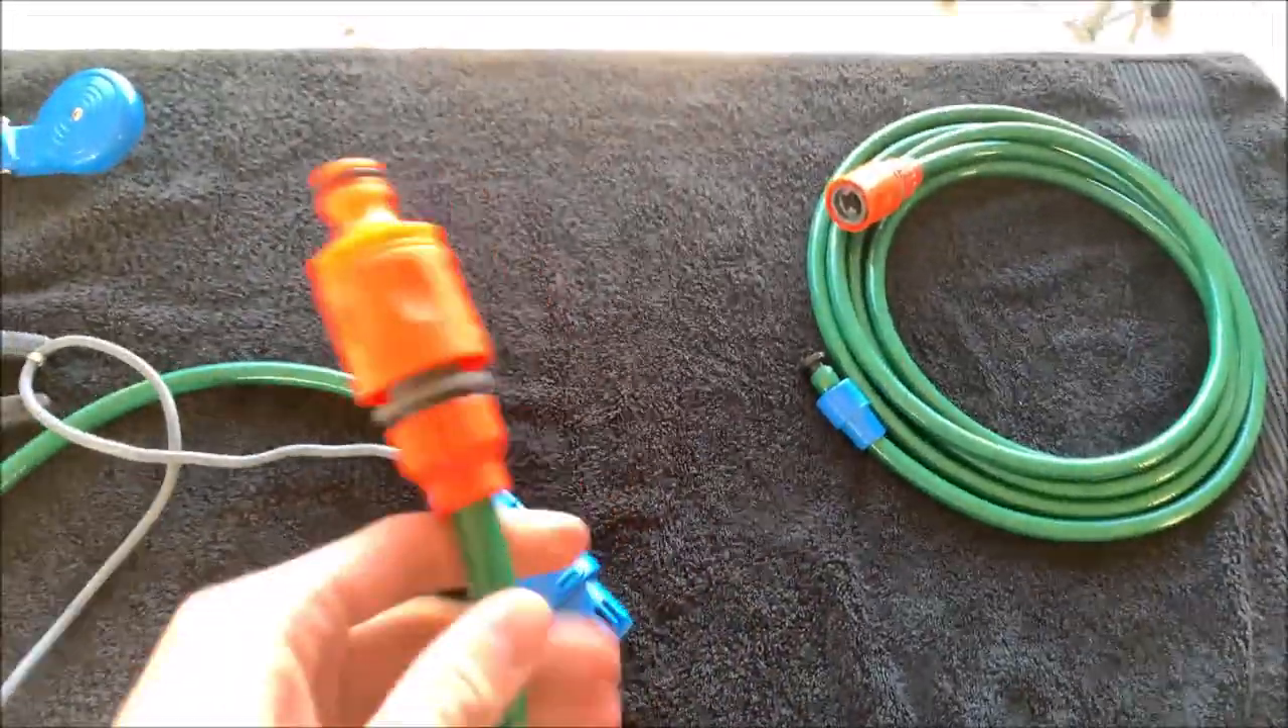So now I've gone ahead and added the garden hose joiner onto the end.